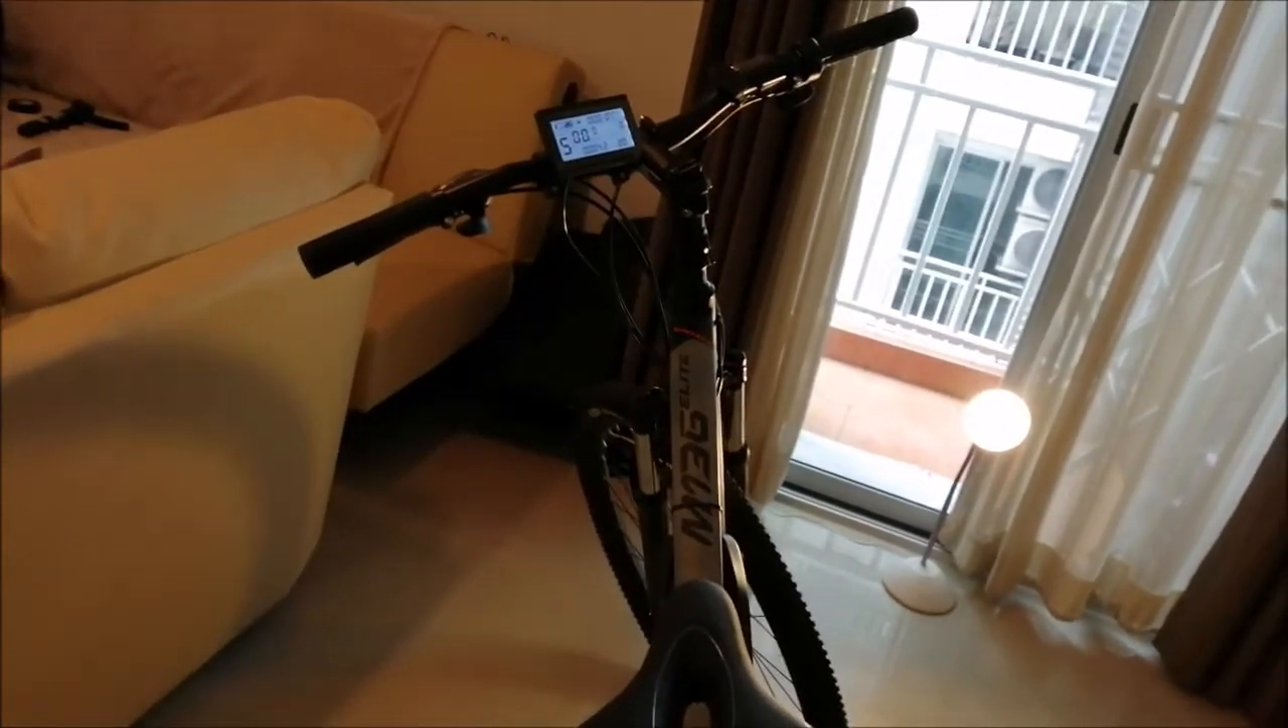And, as you can see, the display sticks out. So, I want to mount it at a better point.